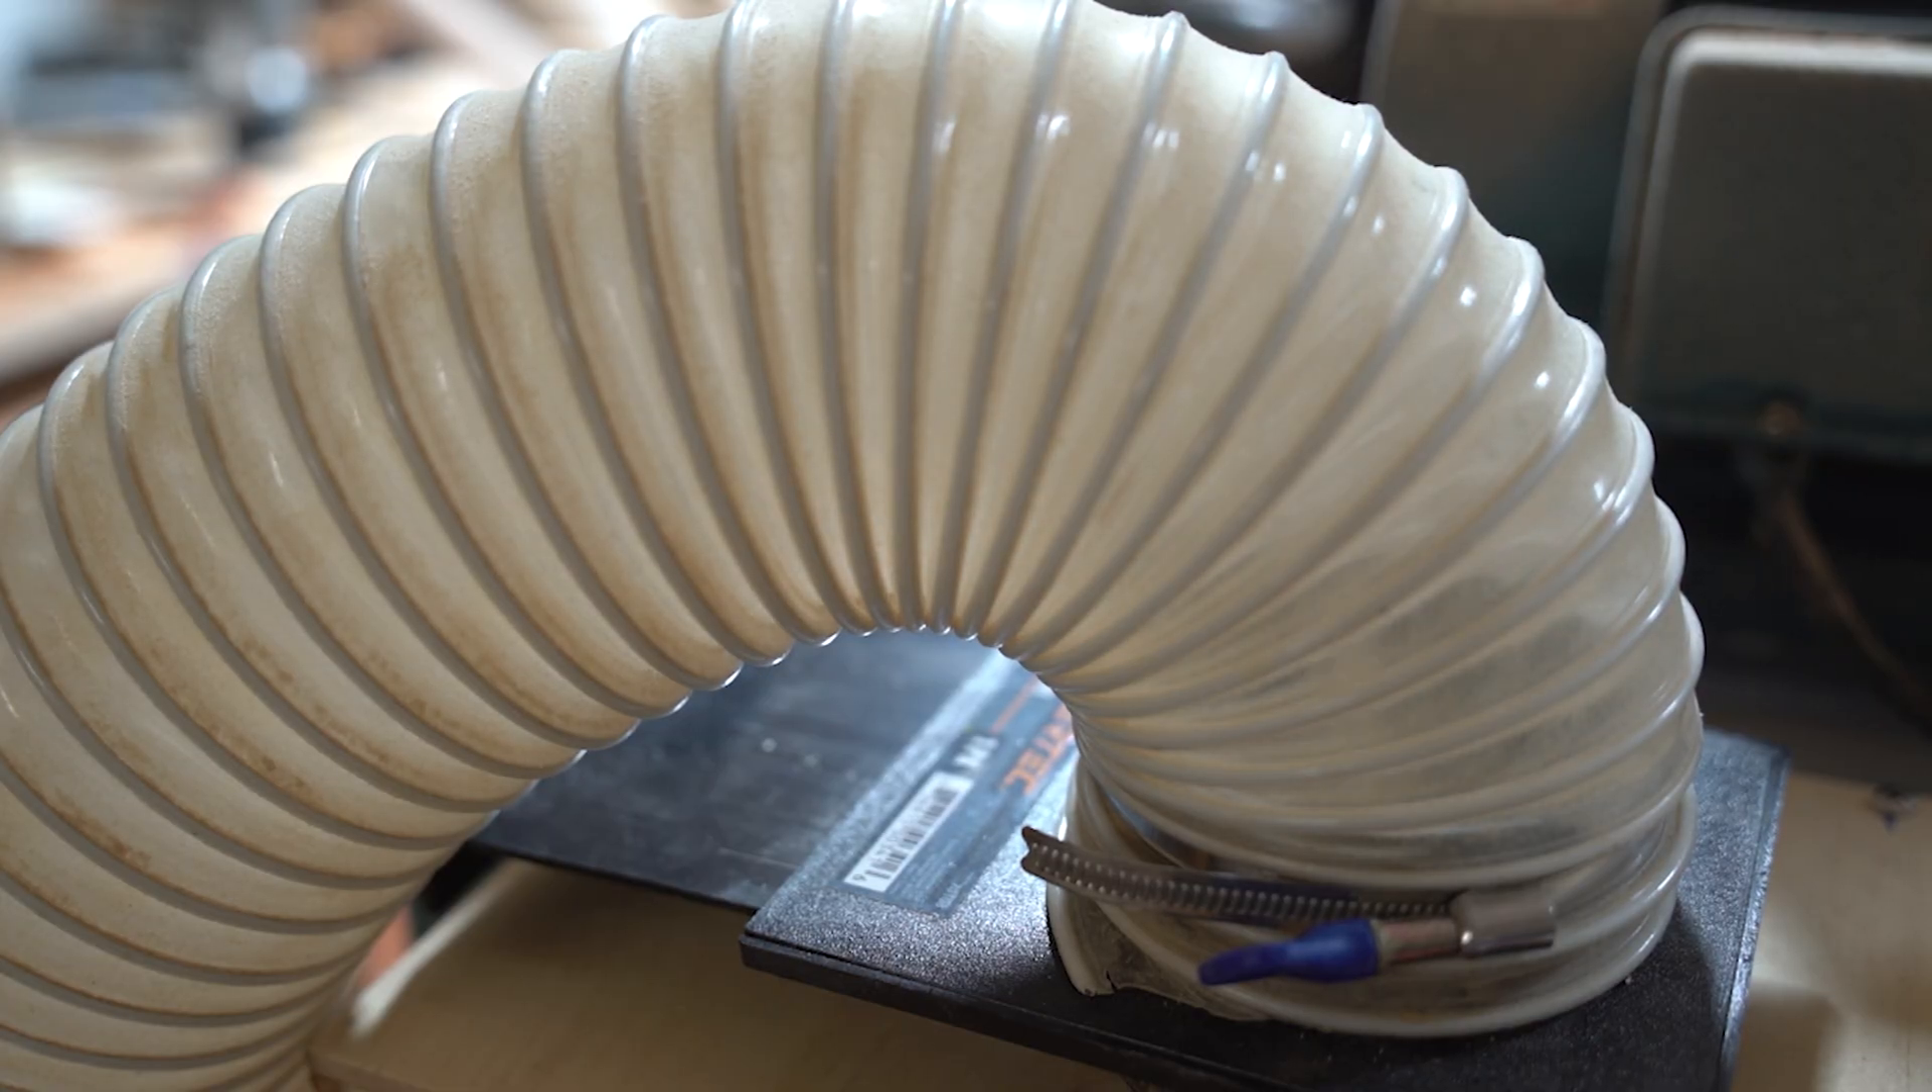I attached the dust collection hose. And that's a wrap.